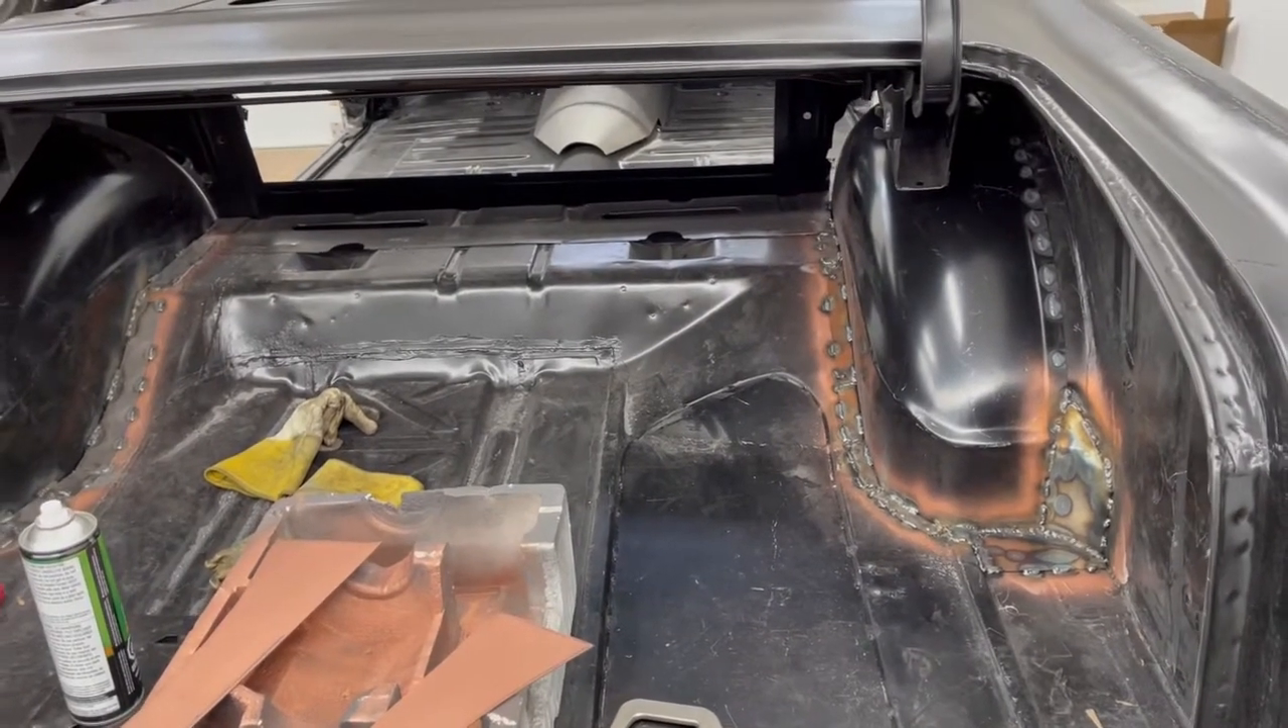We've got the mini tubs mostly welded in on both sides.